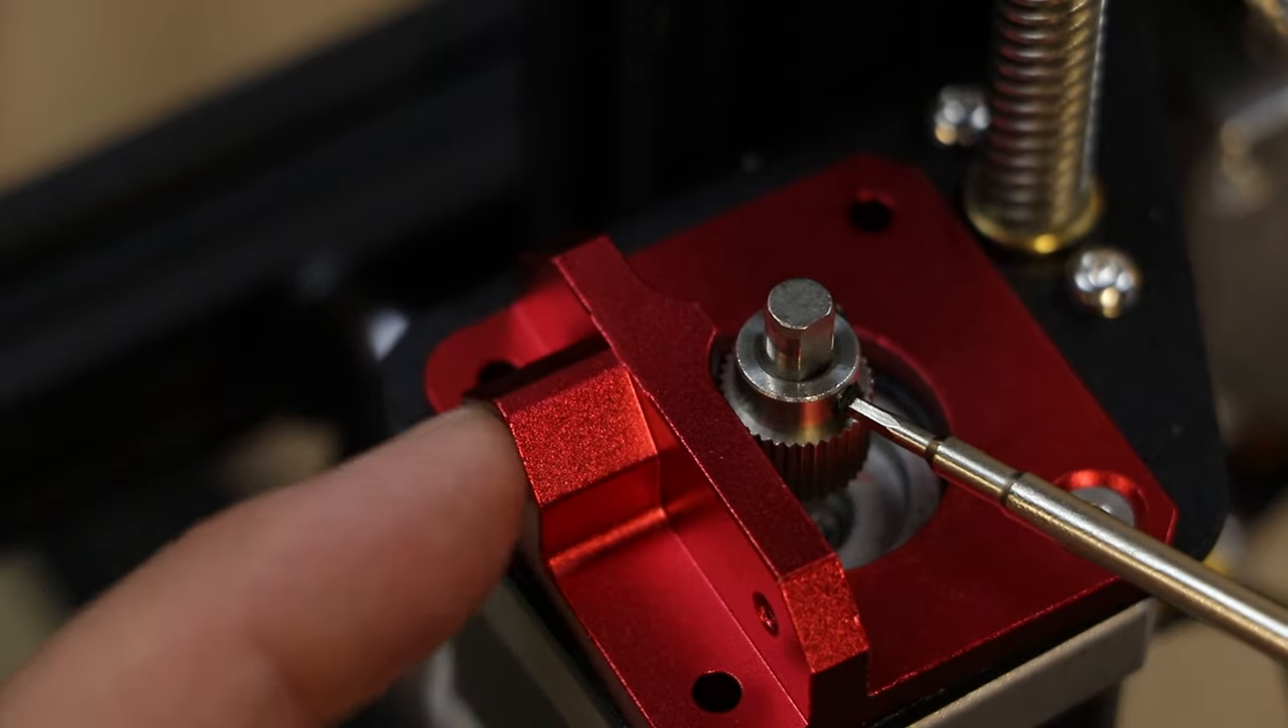Now we have the metal gear installed.